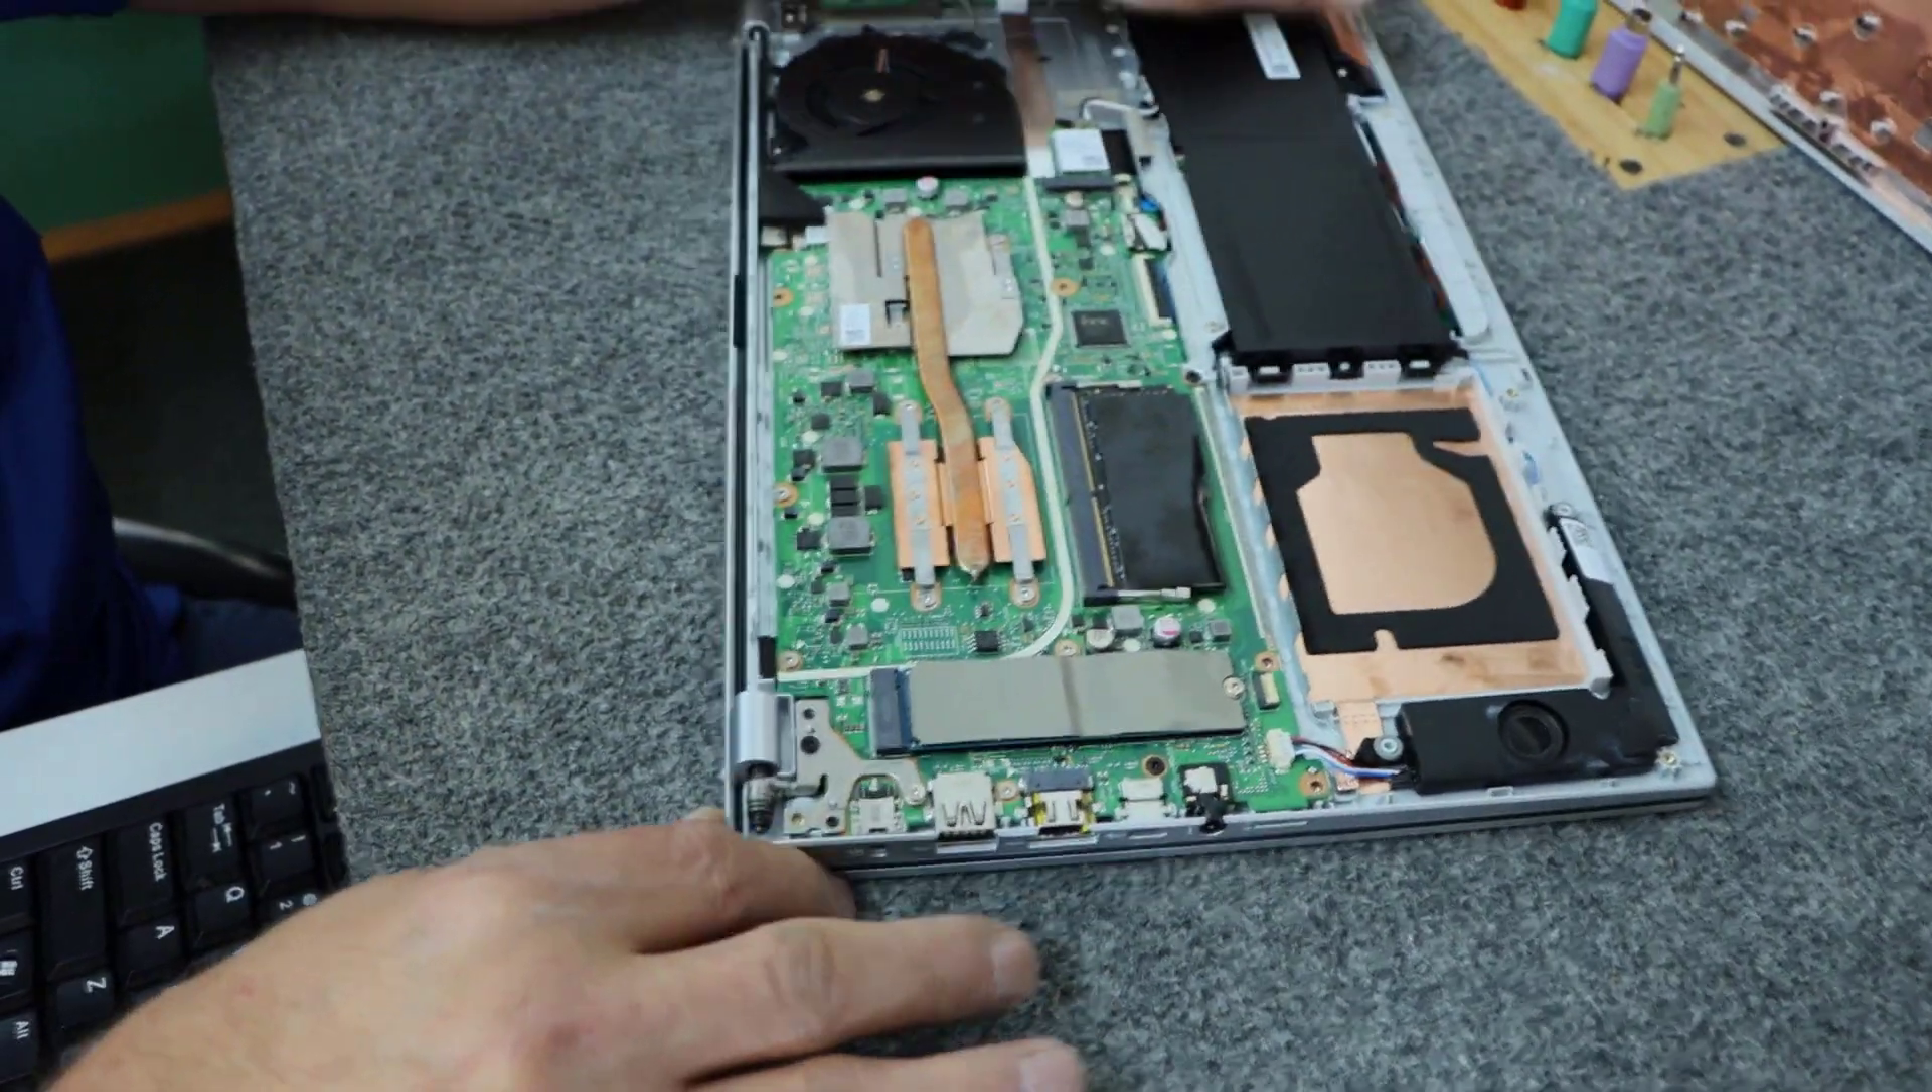So we got our new ram in there.